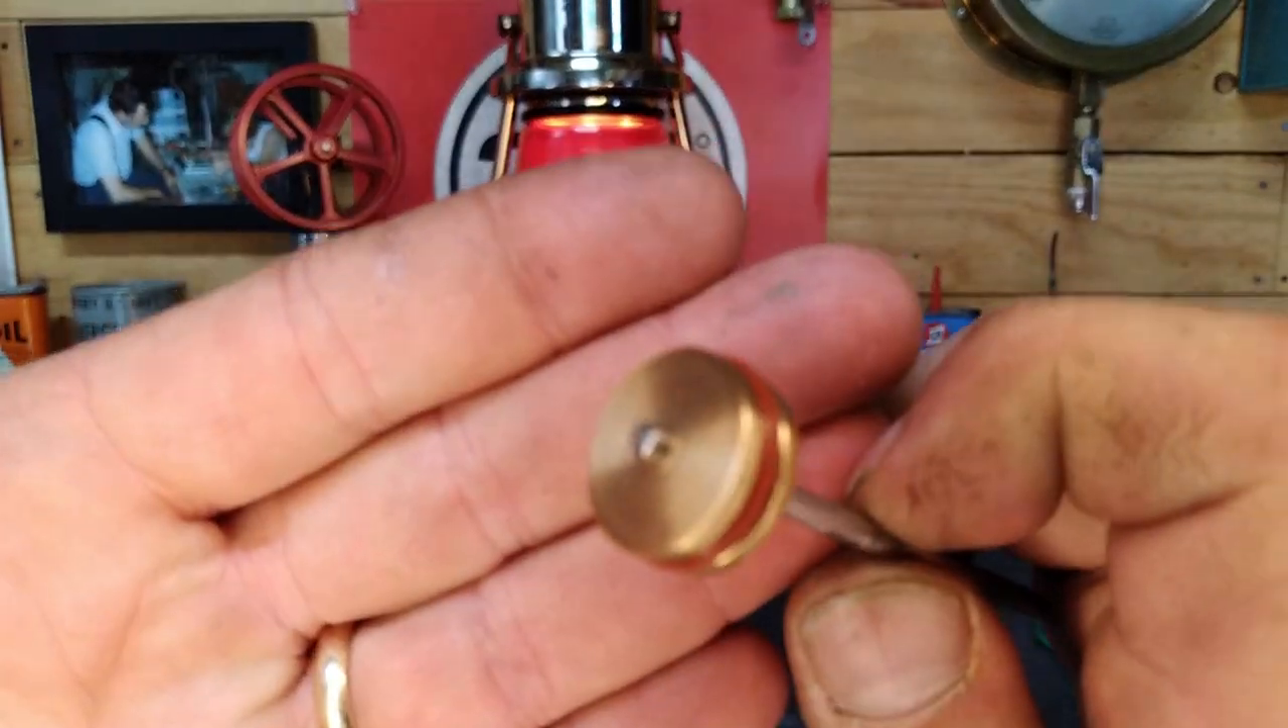We've already got our piston fitted with an o-ring.